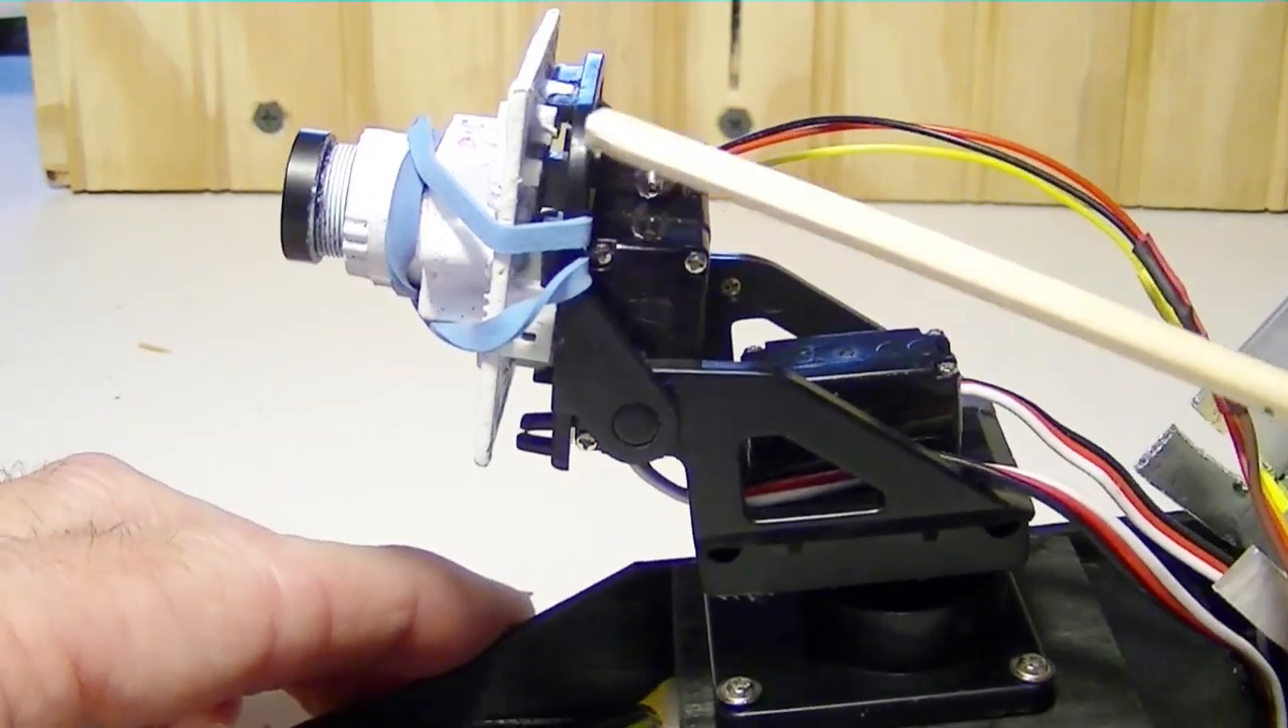I have the pan tilt mounted on here with four servo screws and the camera is mounted on to that.